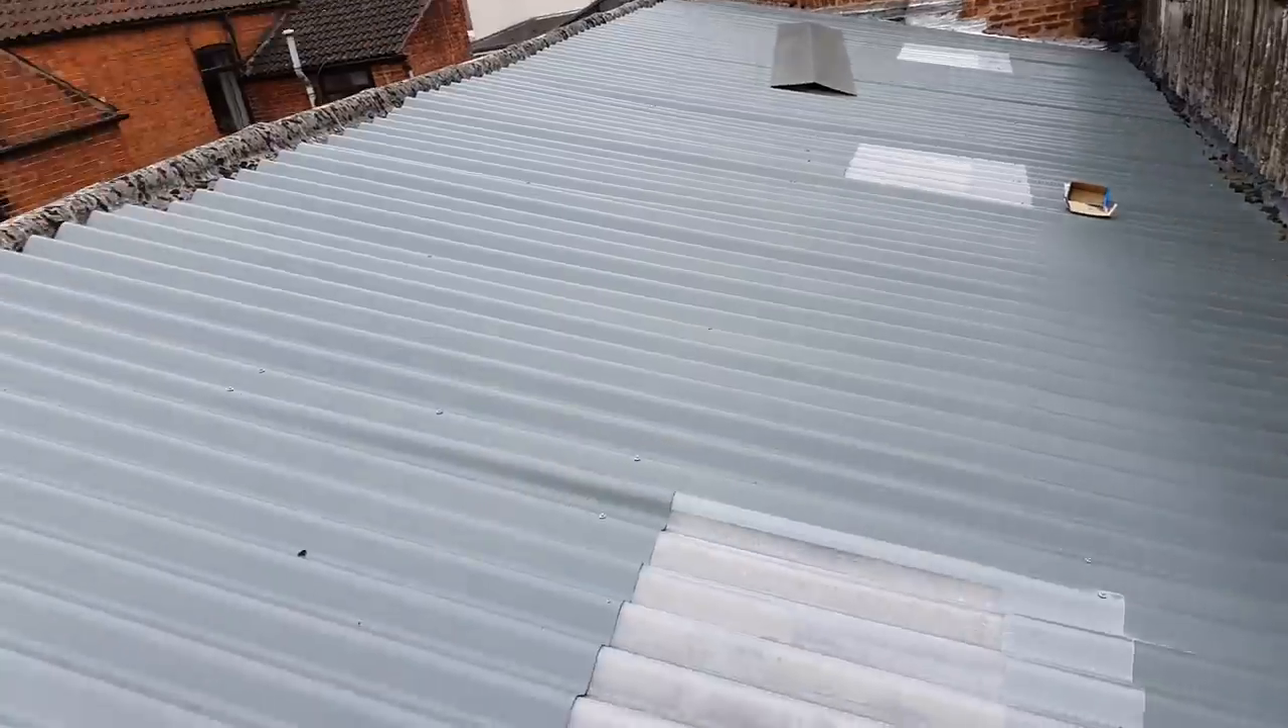Following day 2 45 in the afternoon and we've got the majority of the roof on.